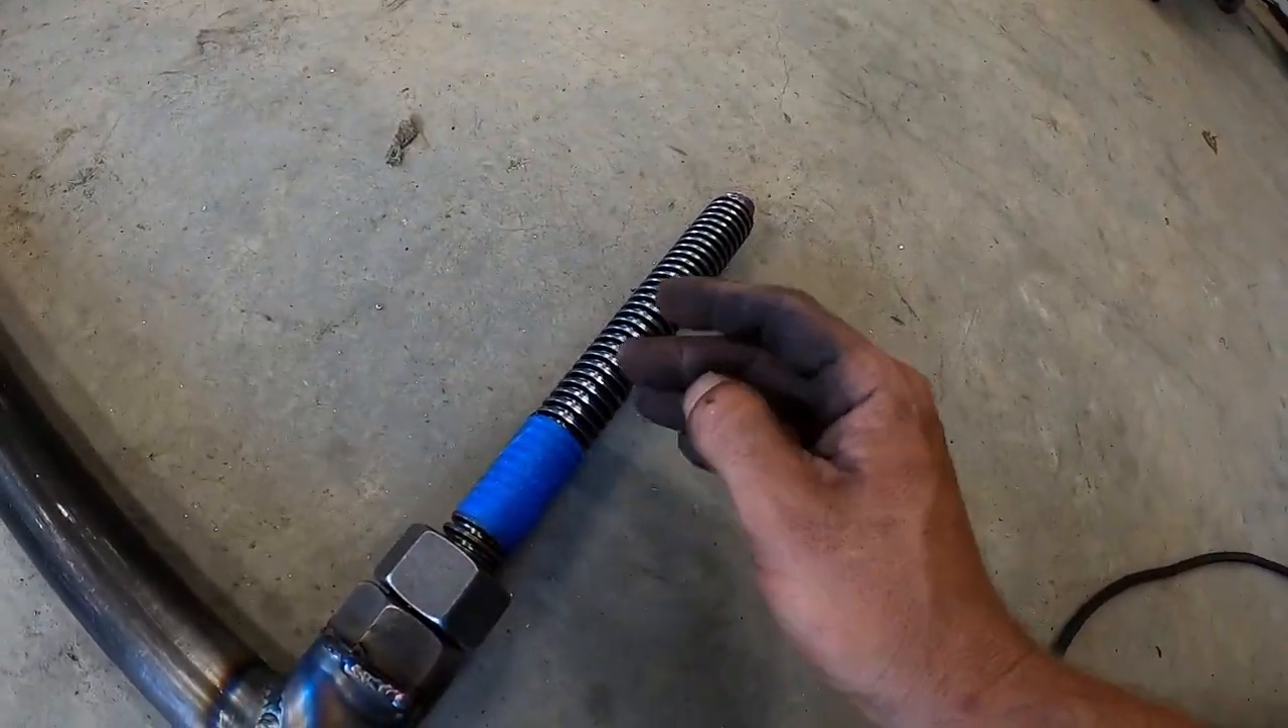All that's really left to do is to shorten the acme threaded rod here add a handle onto it so that it's easier to adjust.